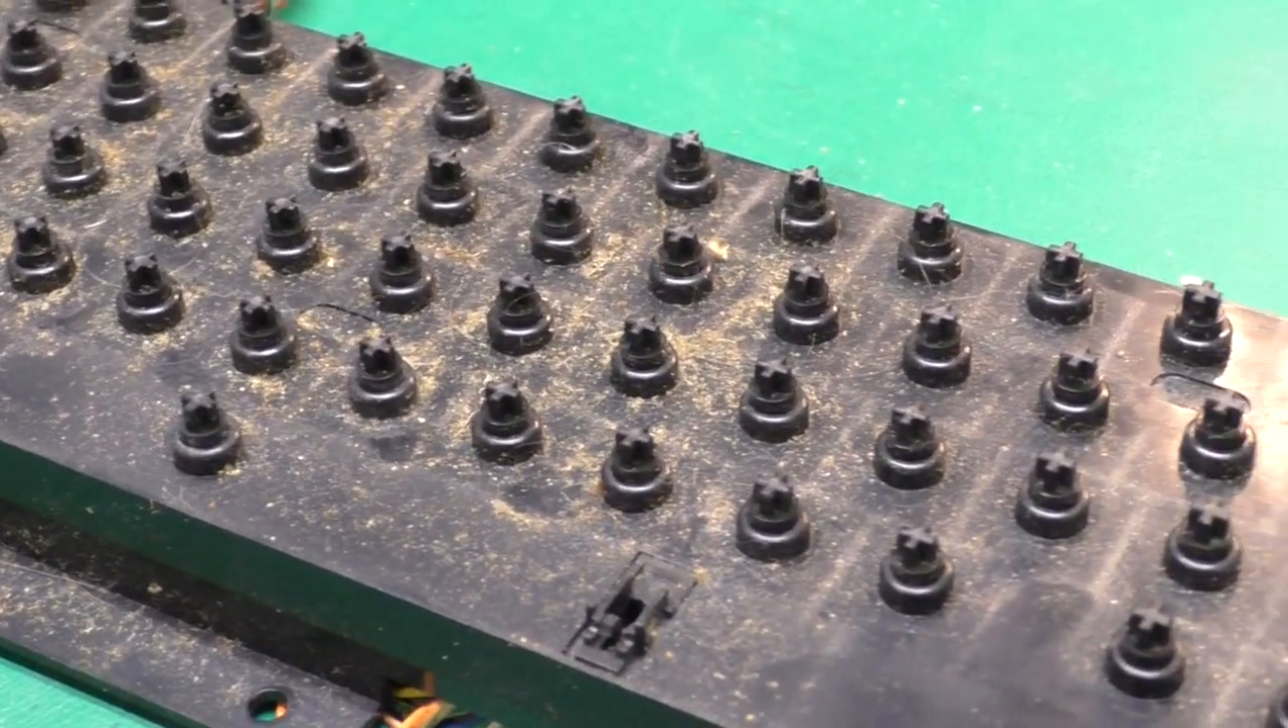Got all the key caps off of there.